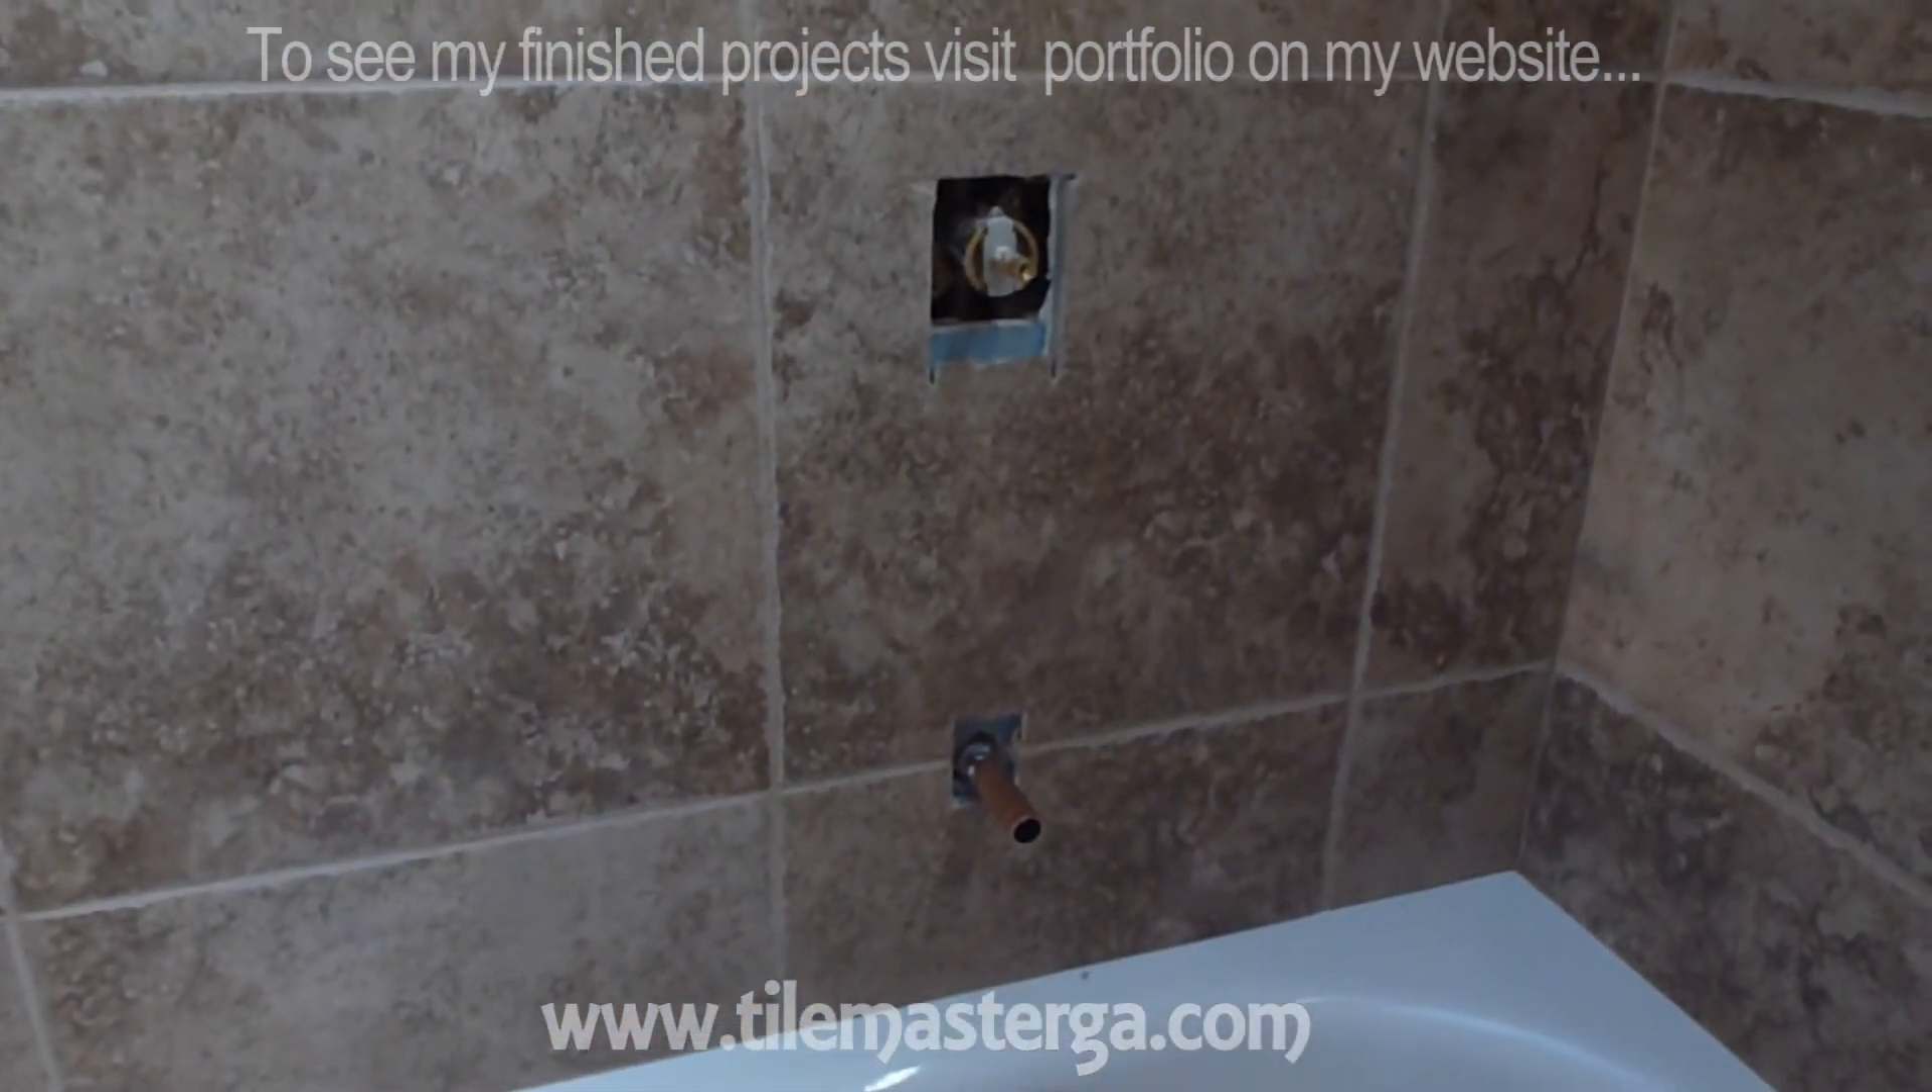Okay so I have the valve in place all the tile work has been accomplished and the next step are the fixtures.